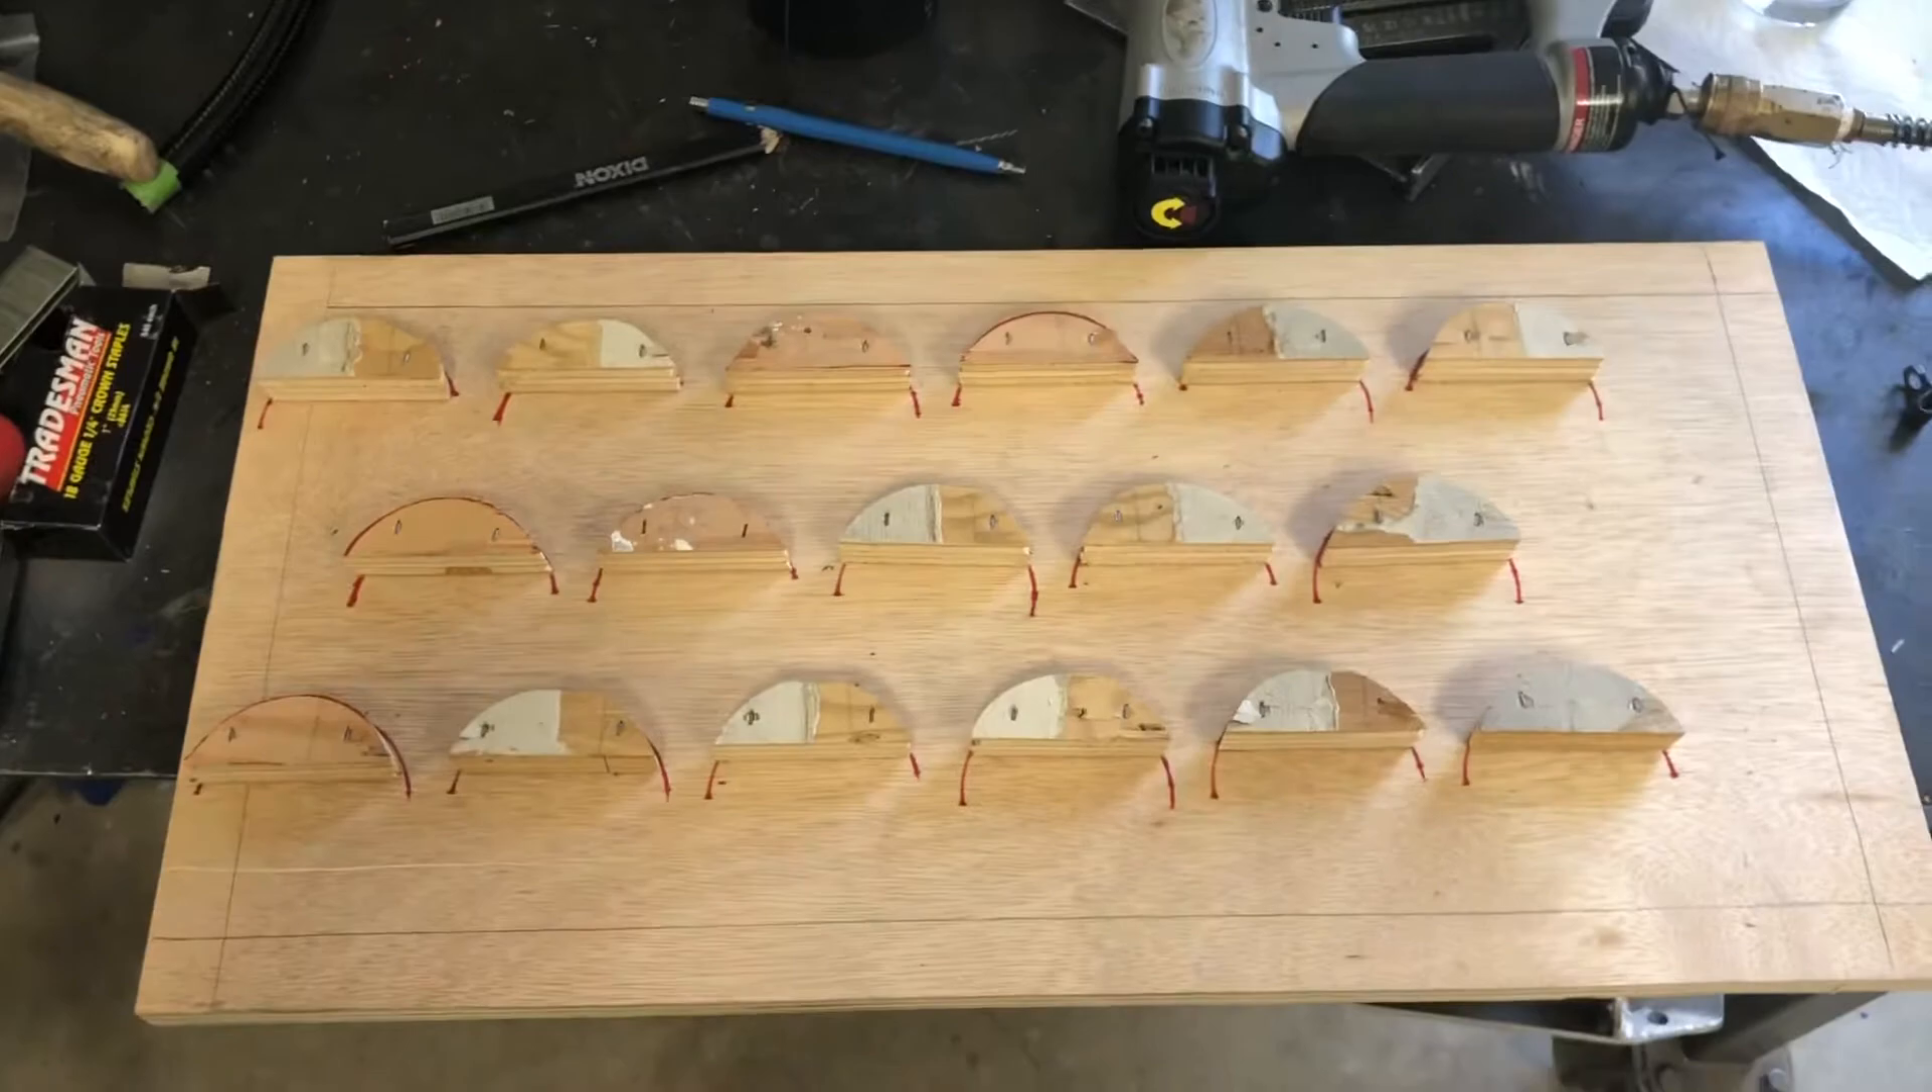So I got all my little half circle guys stapled on.